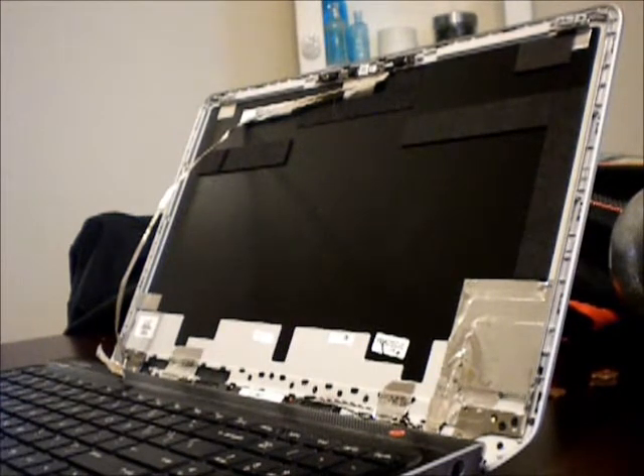And there's the screen still disassembled.